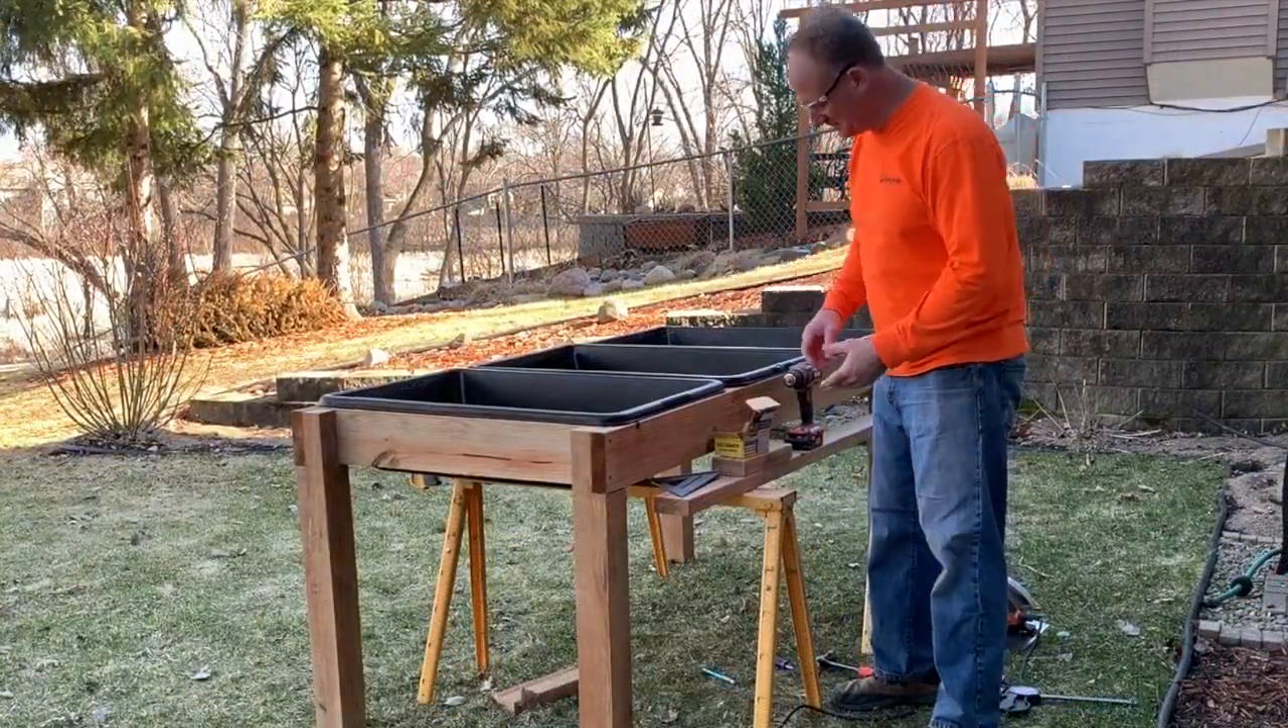Let me just check to make sure that the bins are going to fit in here, right? Nice. All right. So they're supported really well on both sides. Fit nice in the holes.